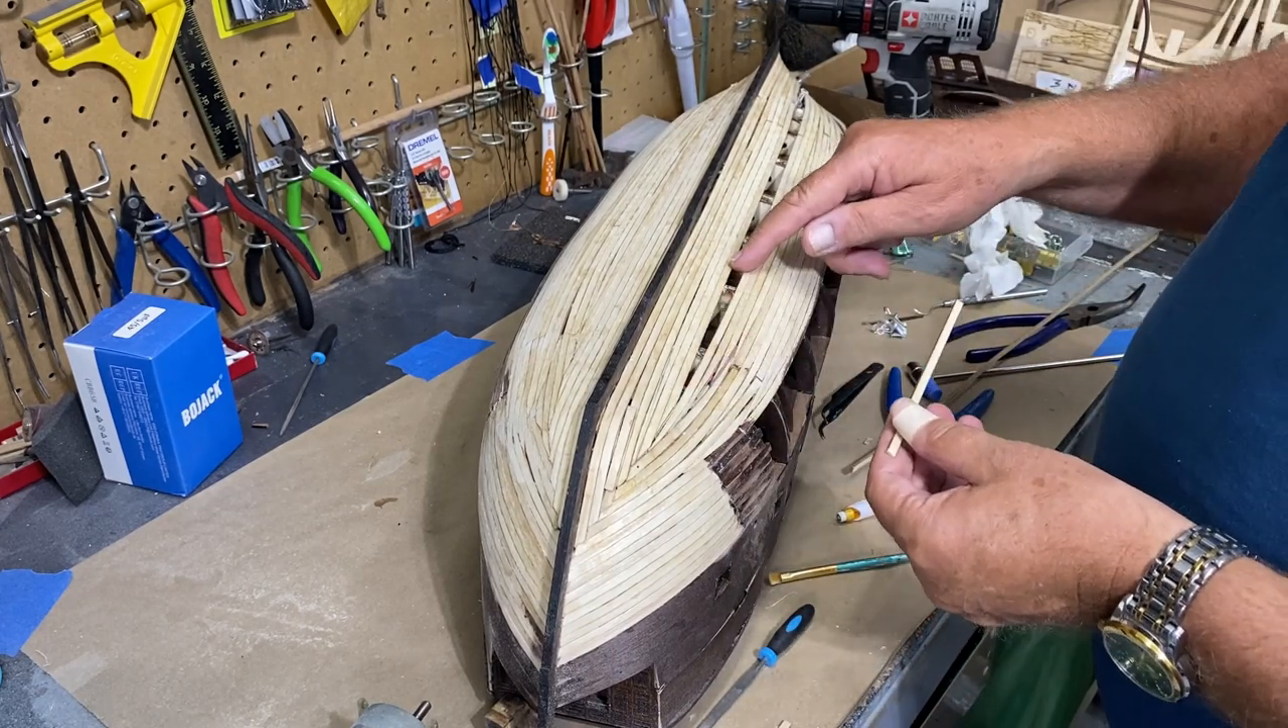I've just about completed the first layer of planking on the hull and I thought I would show you how I come up with these measurements because I'm not an engineer so I don't pre-plan it in any way.